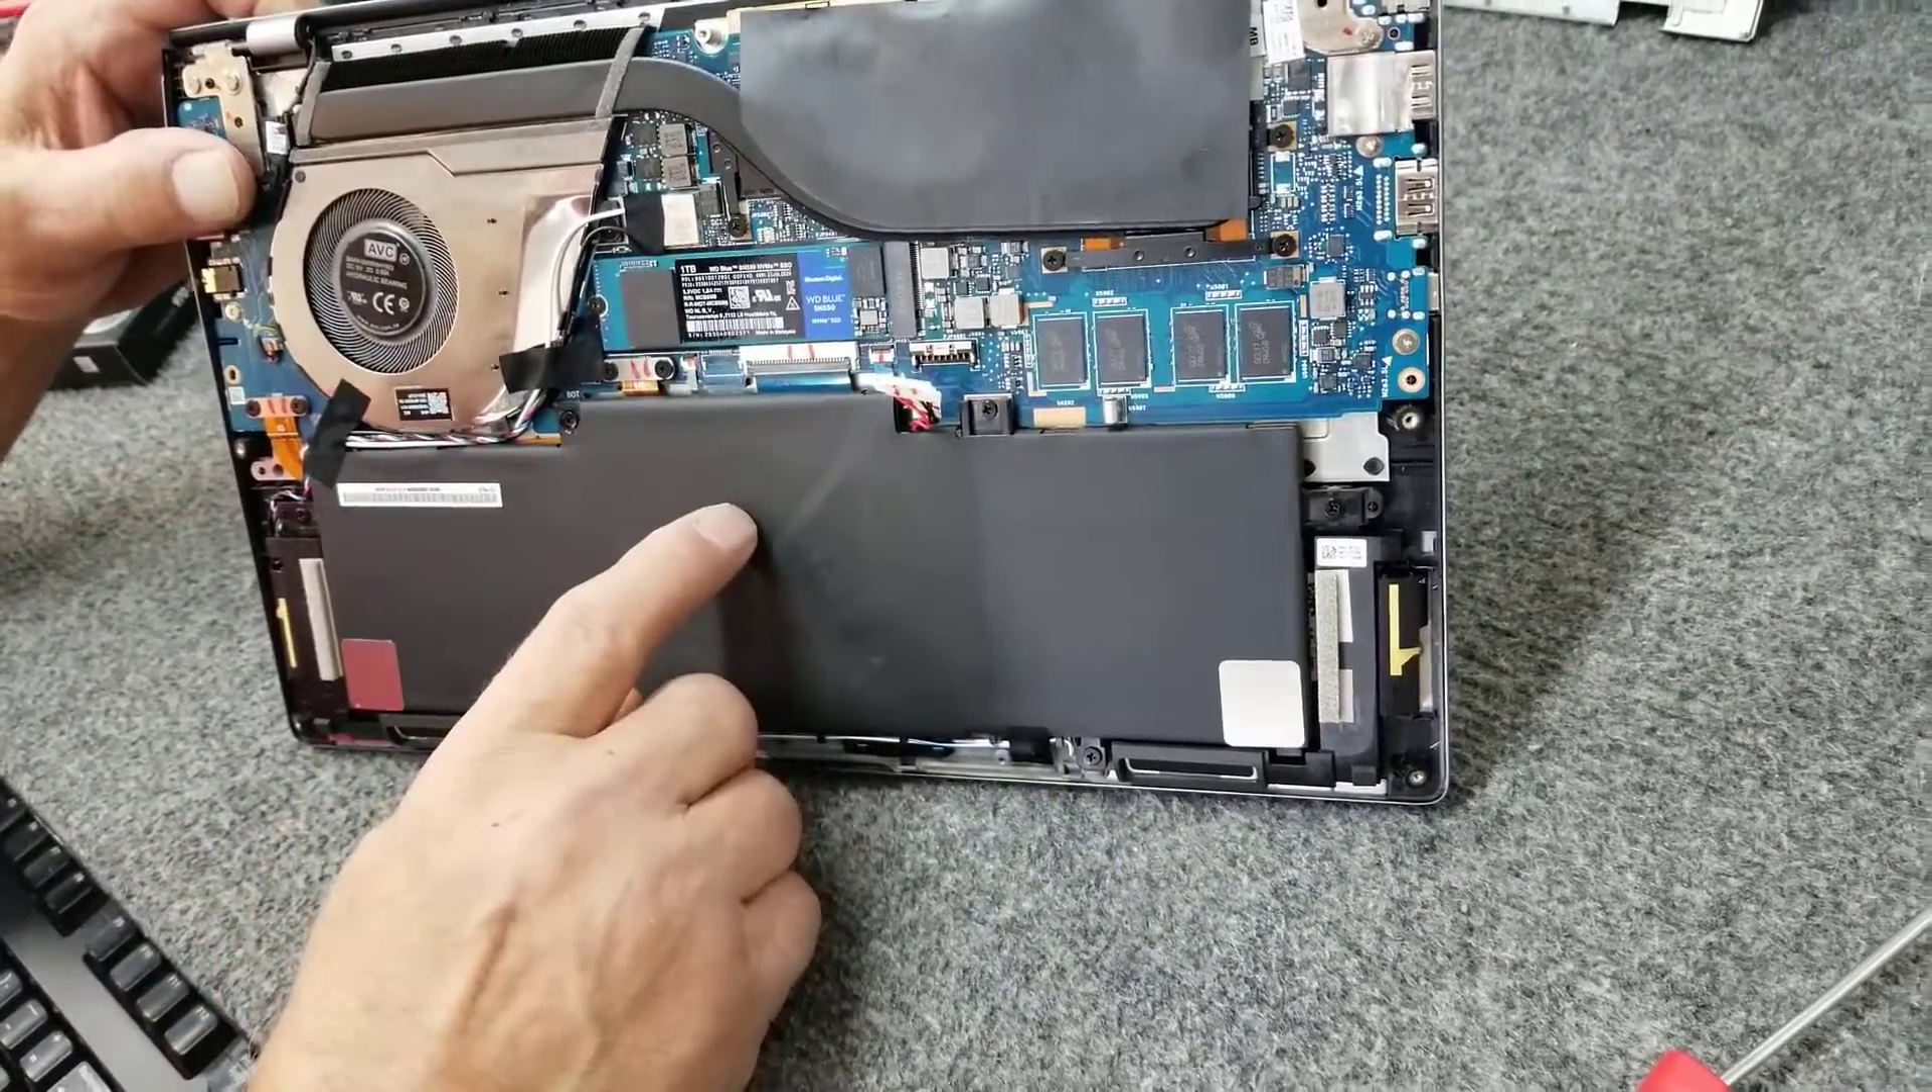So, there I got the new NVMe SSD in there.